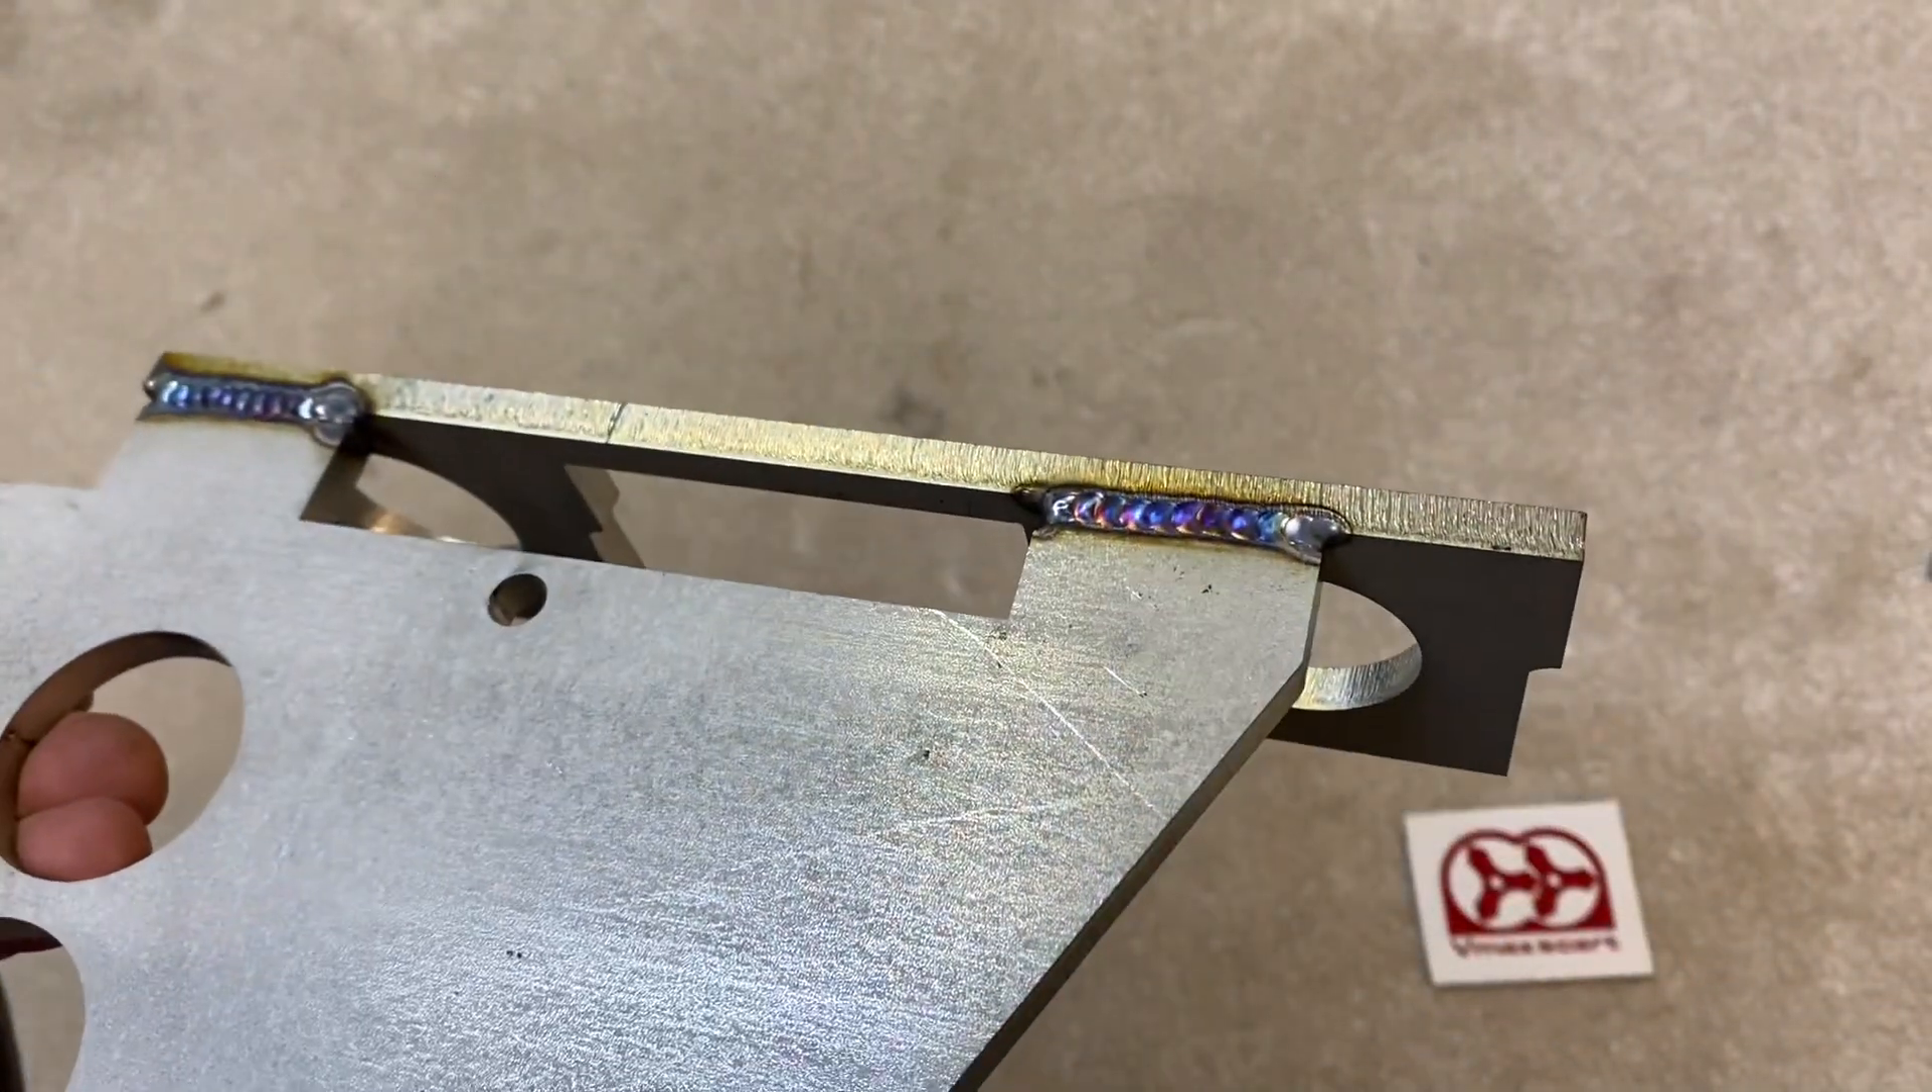So I've just put some fillet welds on the inside and then welded across the top to hold the plate on.